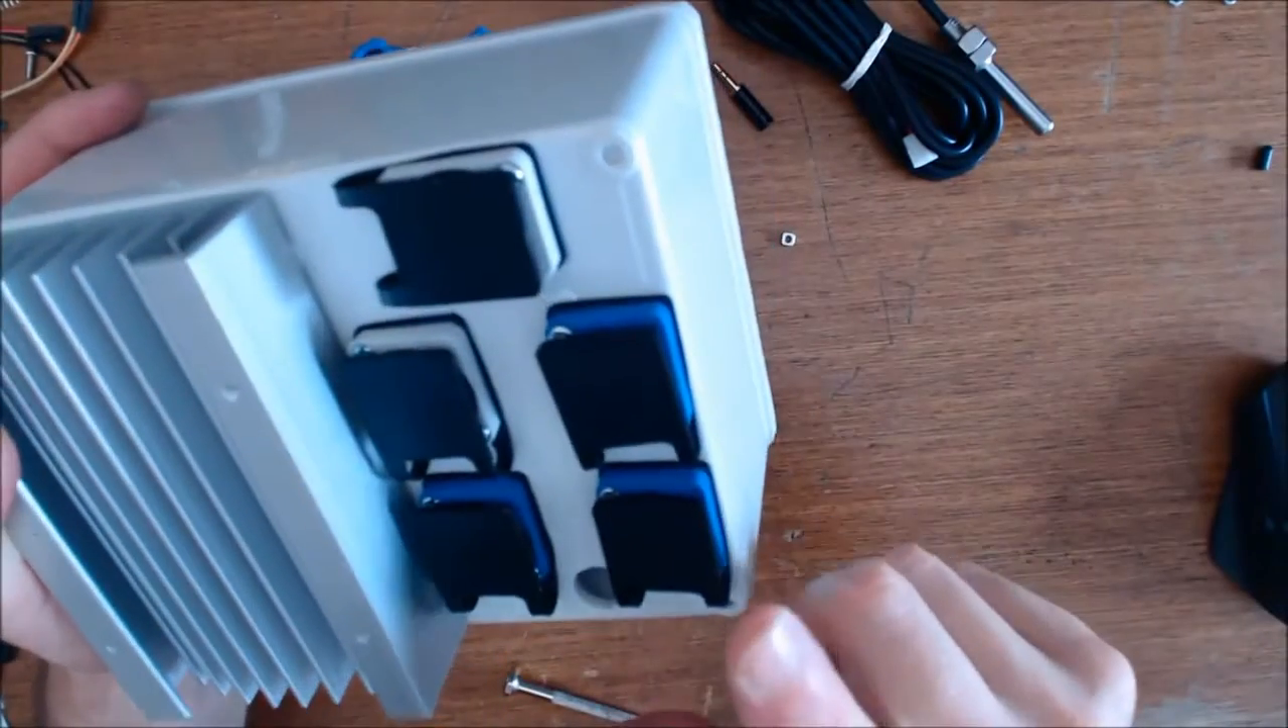Okay, so we've almost finished, we've got our power plugs put in.